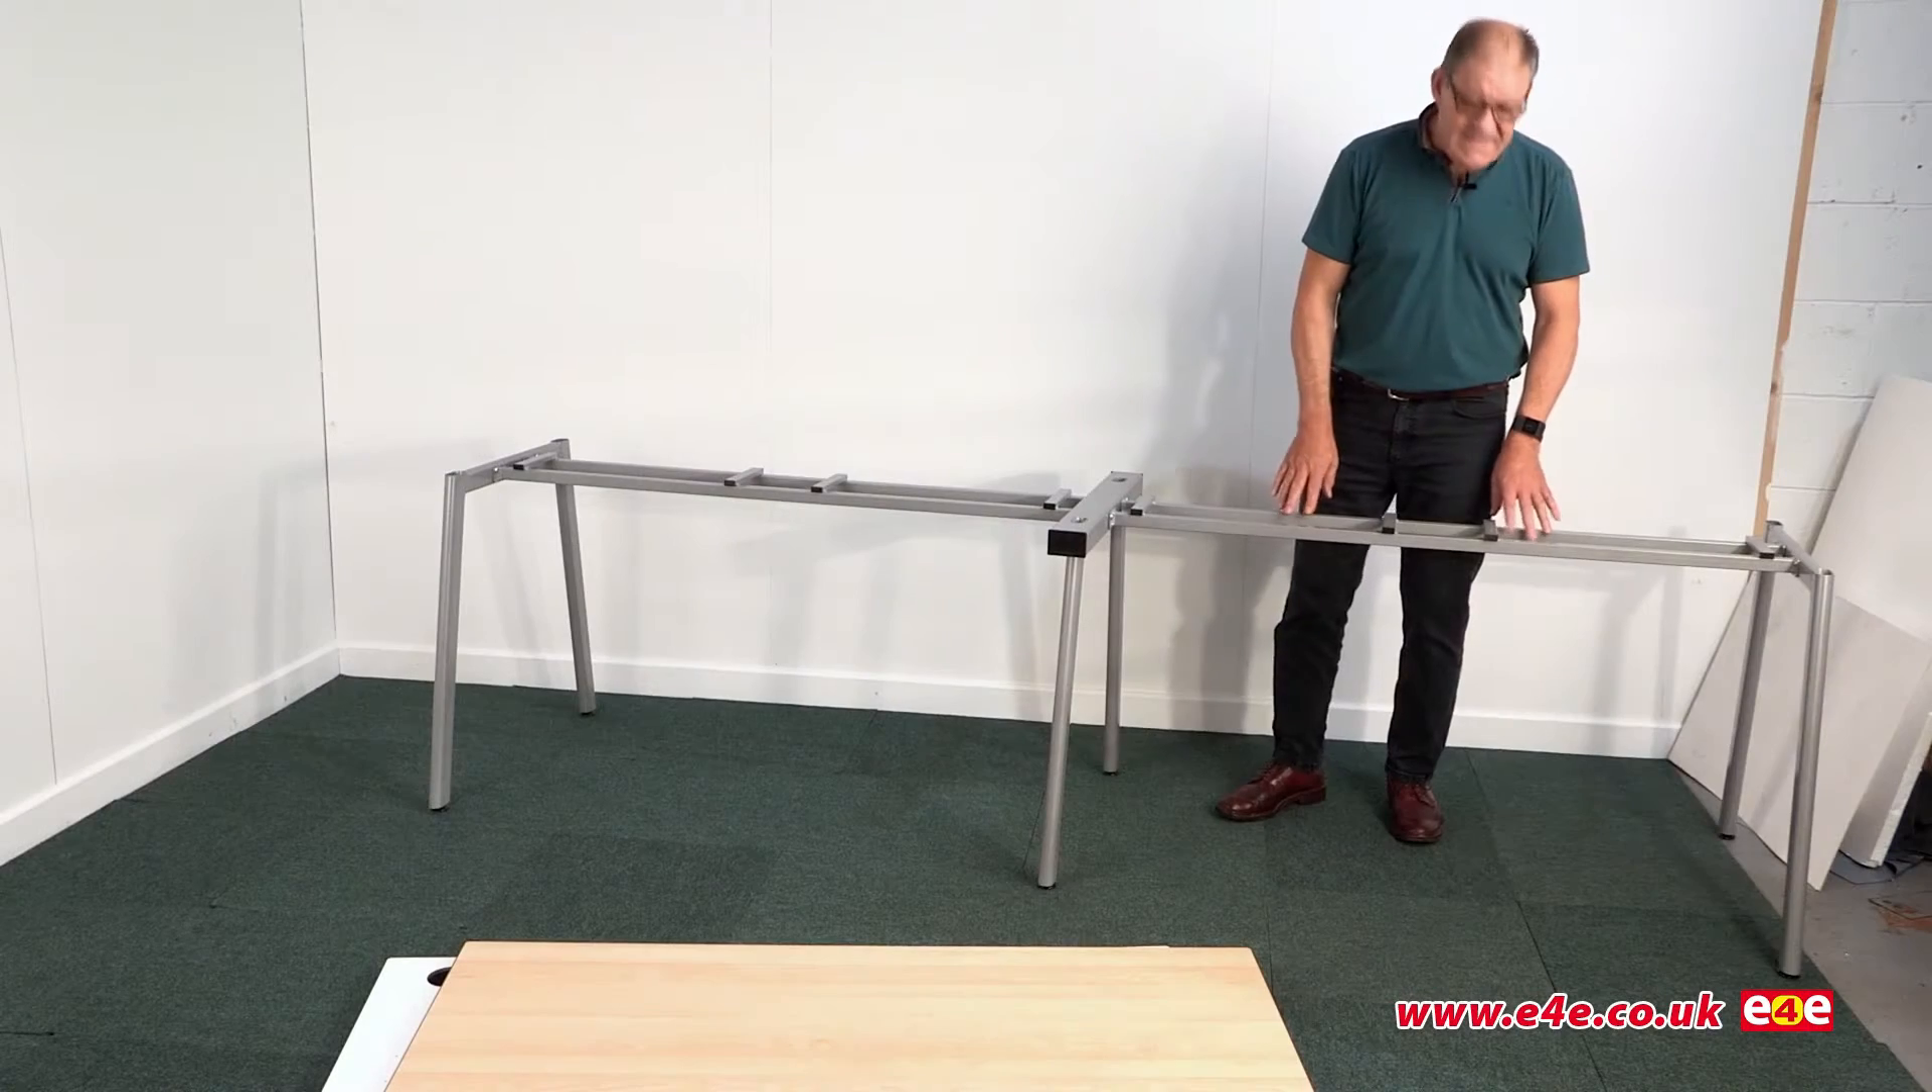Well that's the frame assembly complete for our little double unit.